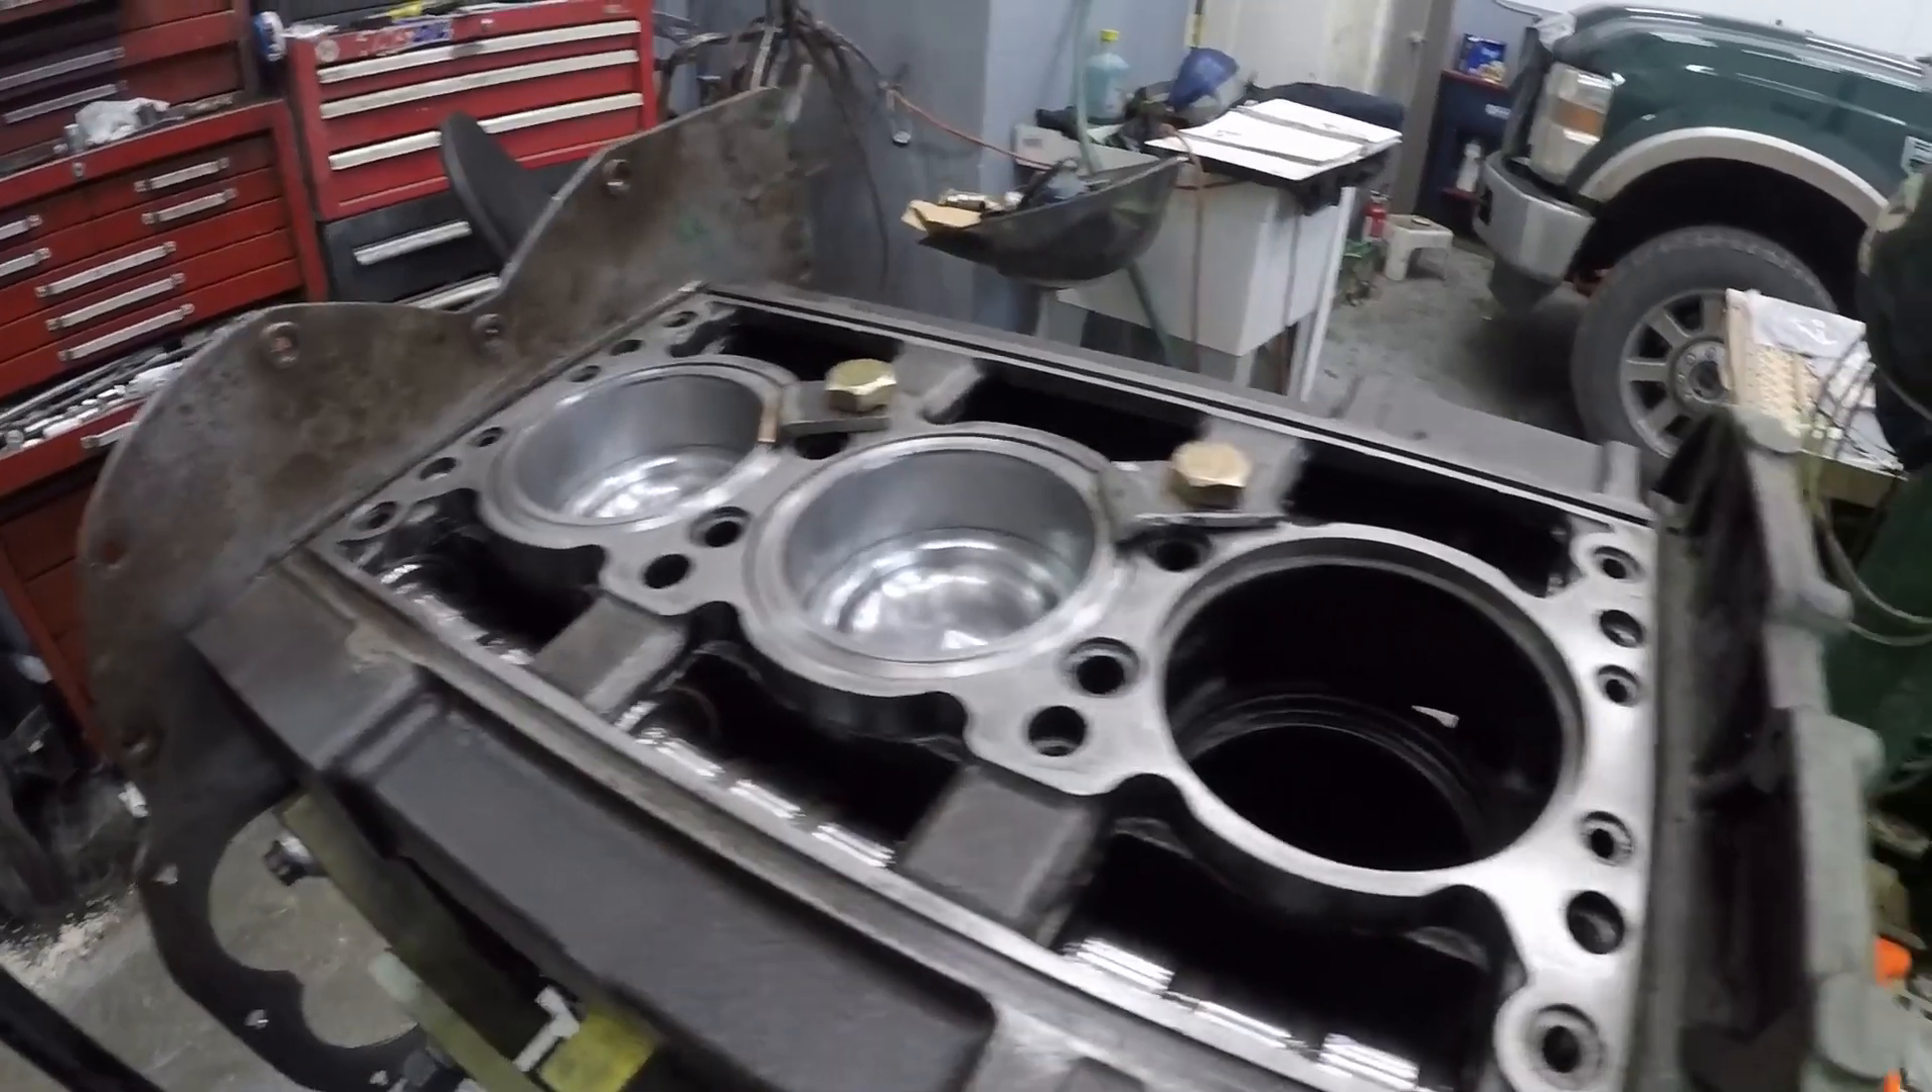Well I've got the liners in, two of the liners and we'll put the third one in.